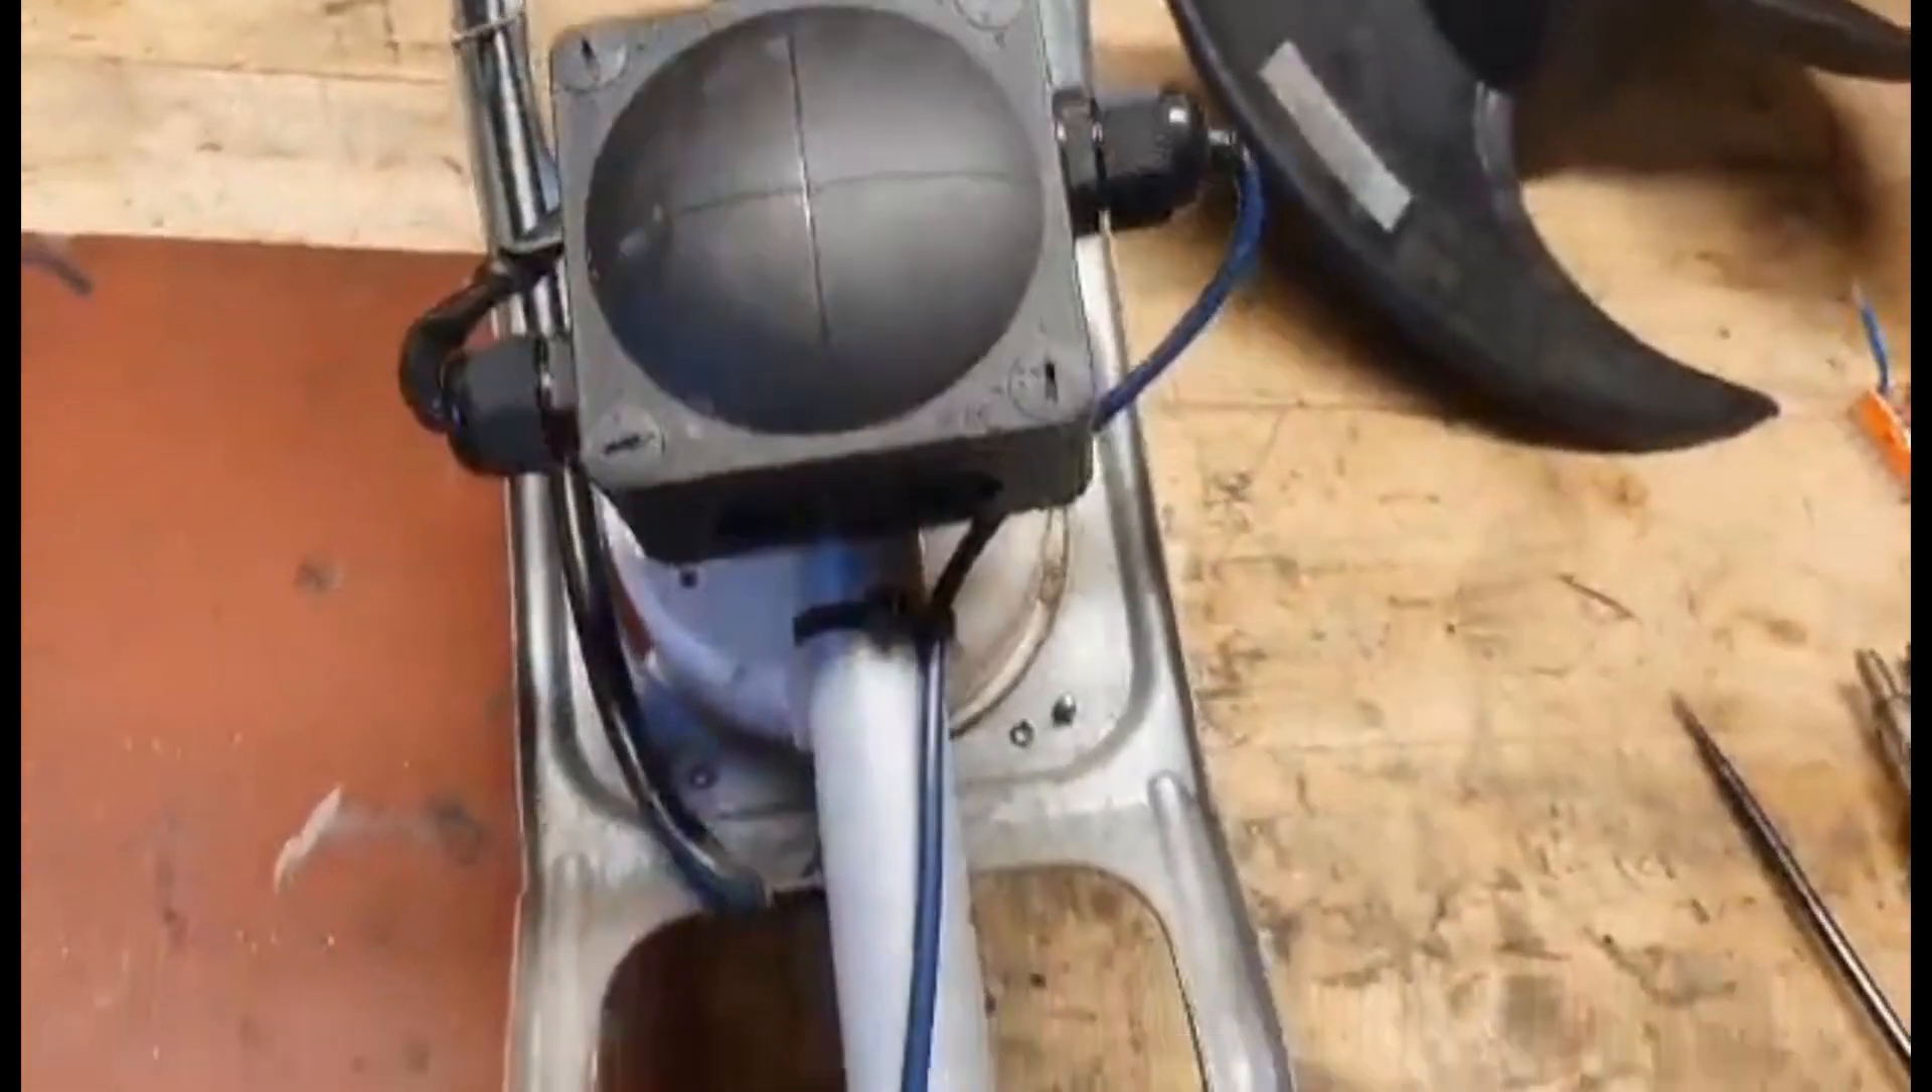And then here is the controller. So I've already run the wire.